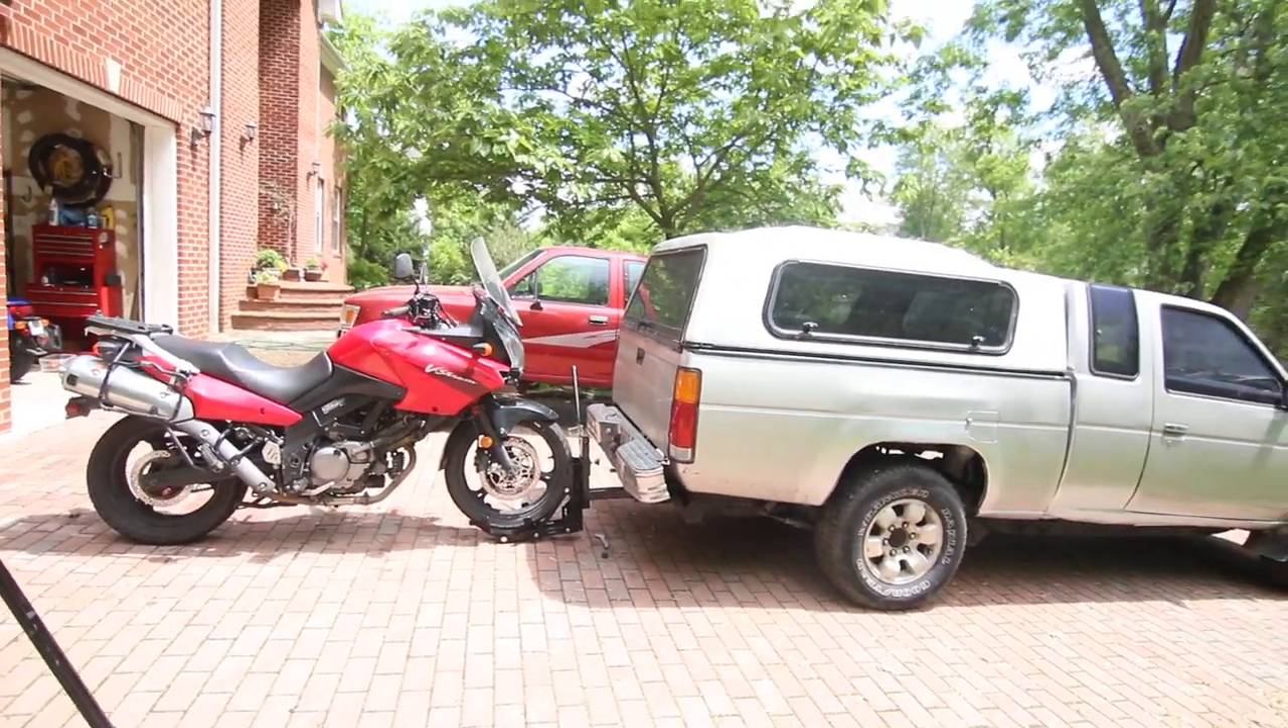I'm not strapped in. I haven't strapped the bike in.